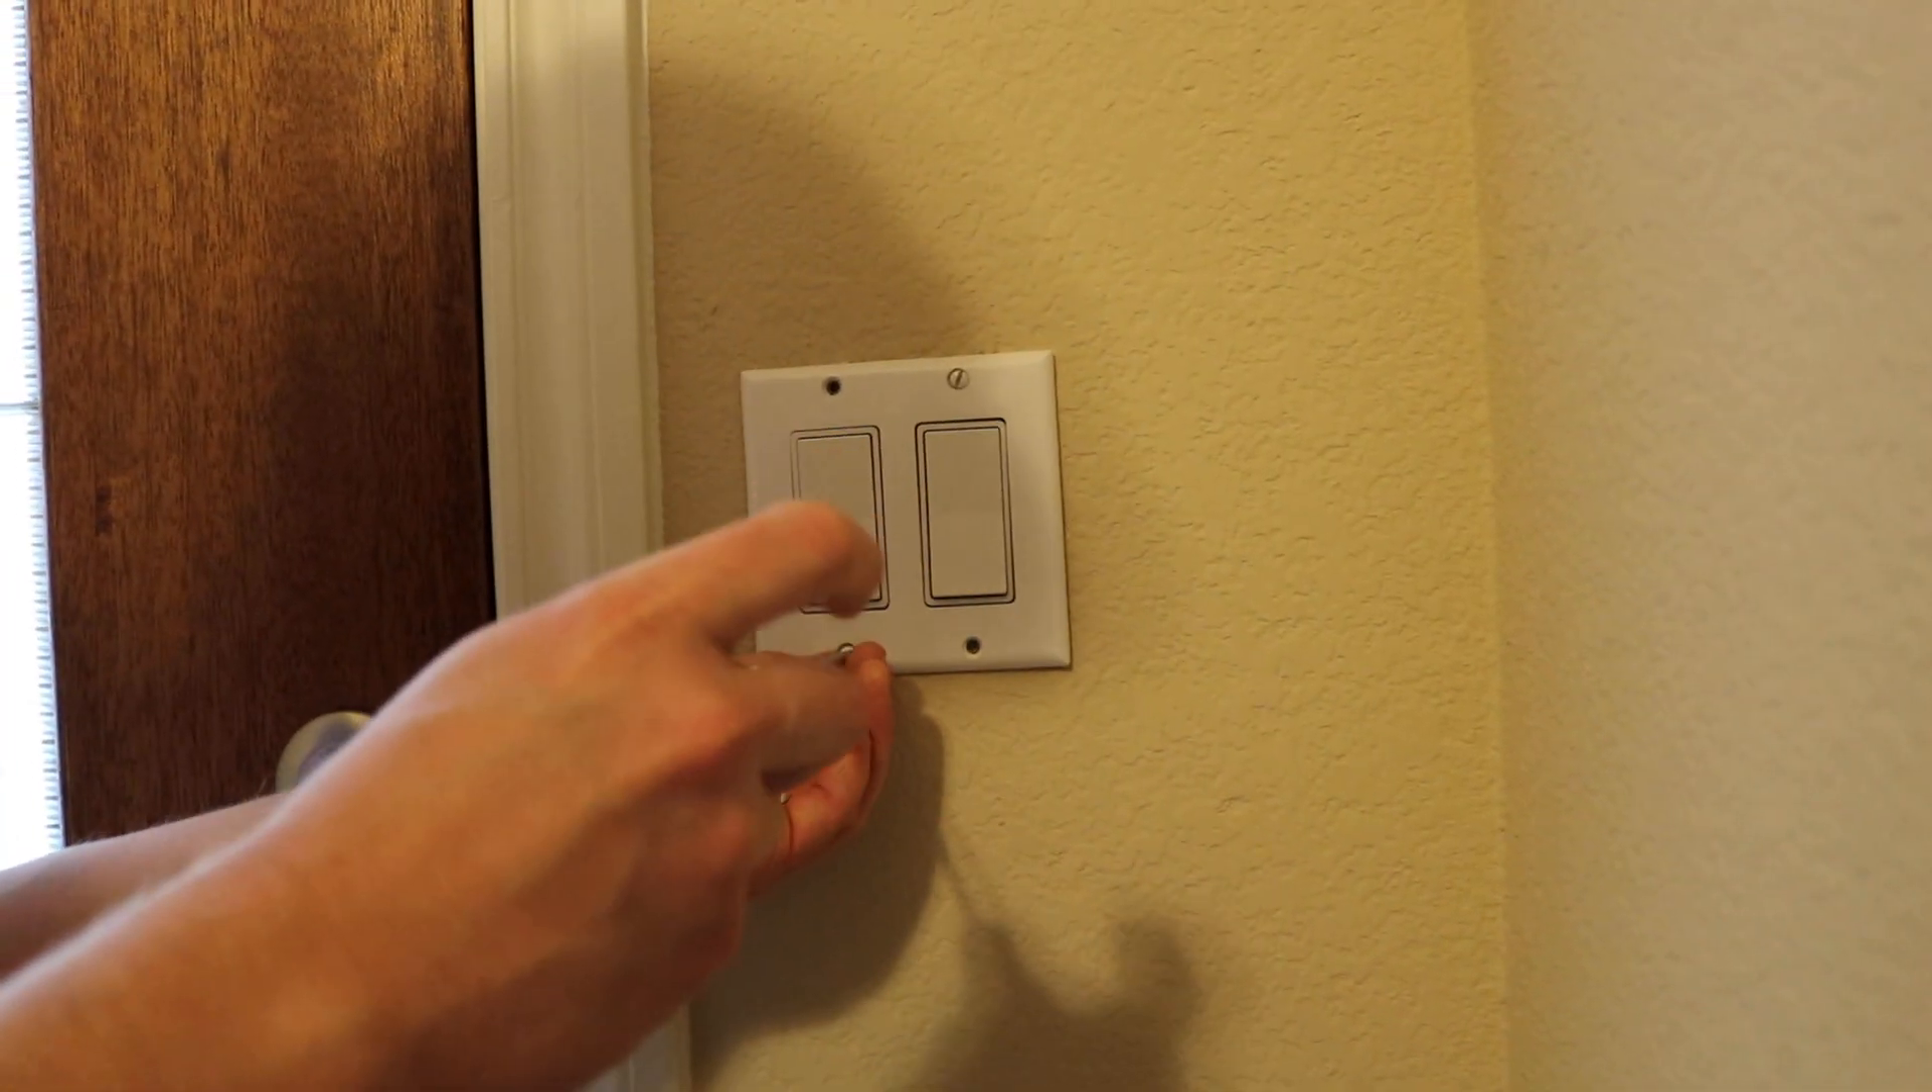So we got that and you see how that cover just fit on there naturally and perfectly.